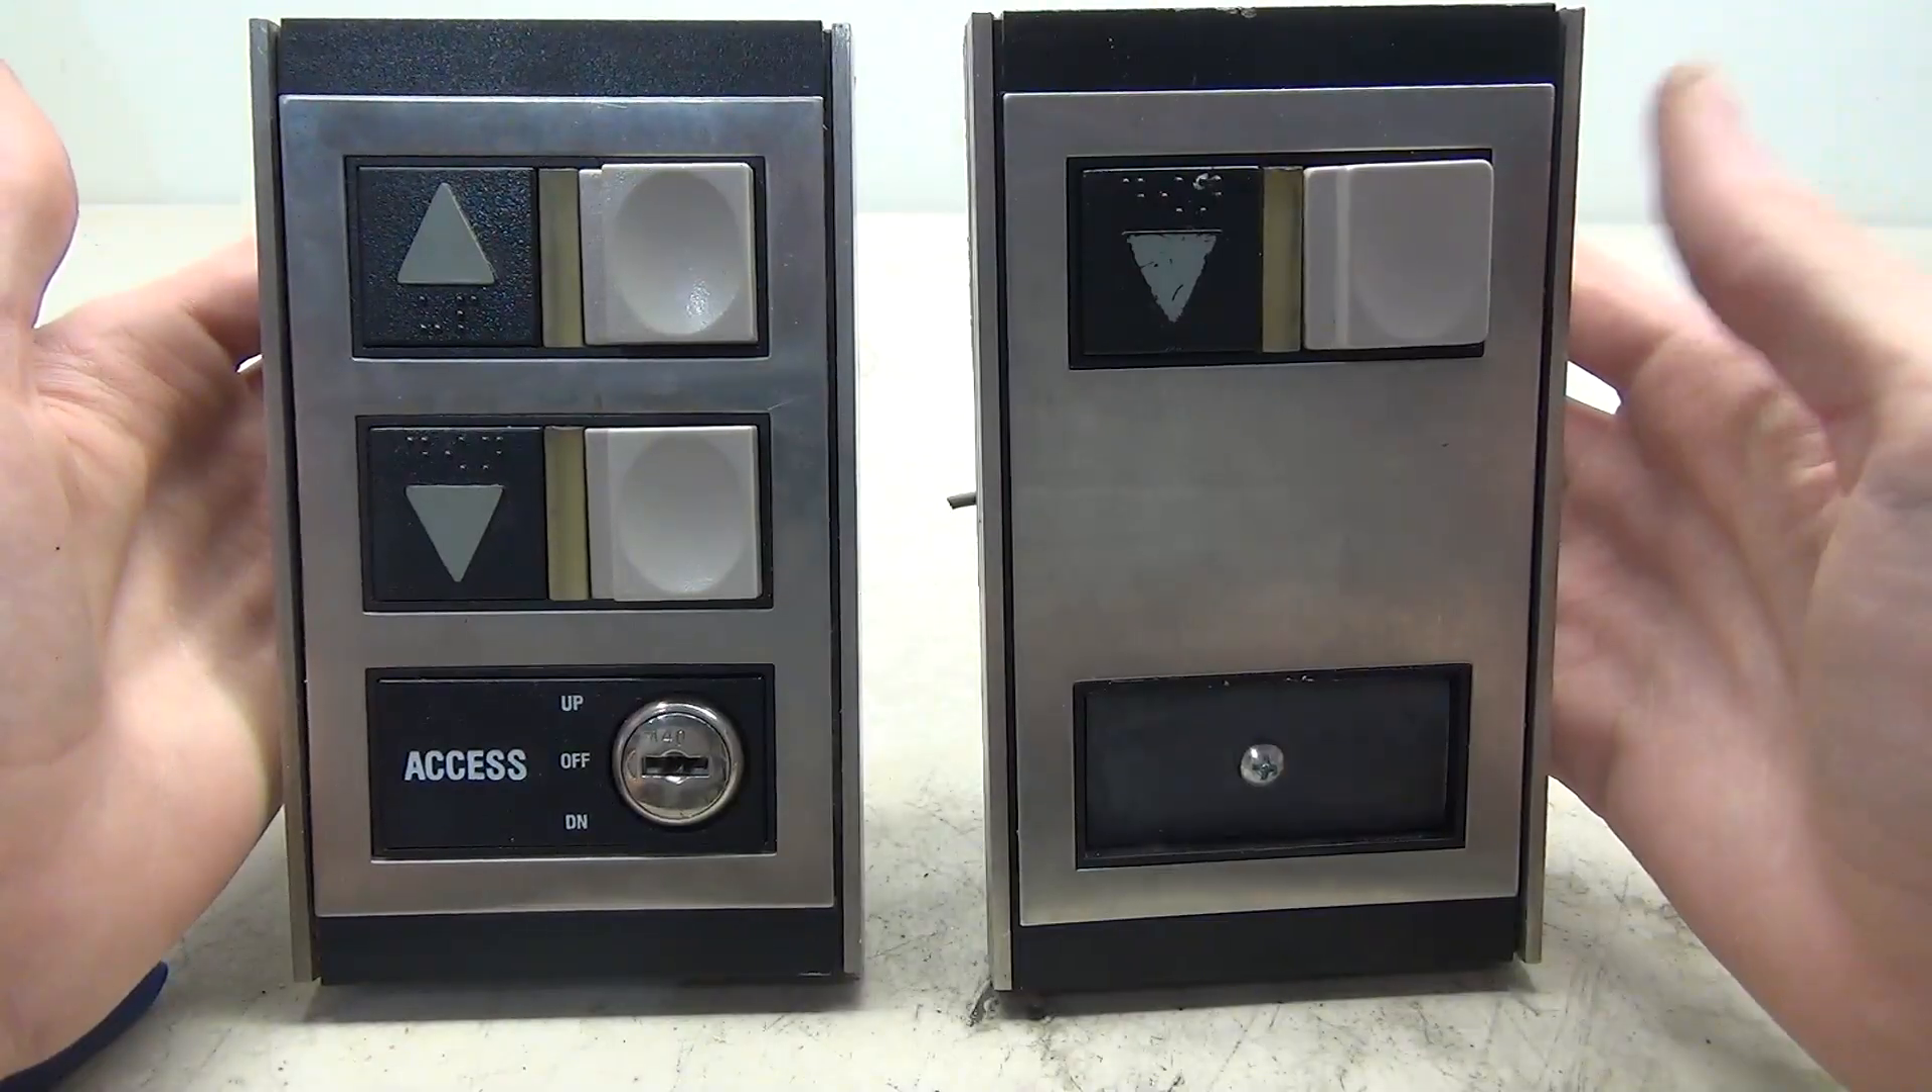Okay my key switch transfer has been a success the access key is now on this piece and it looks really good actually.